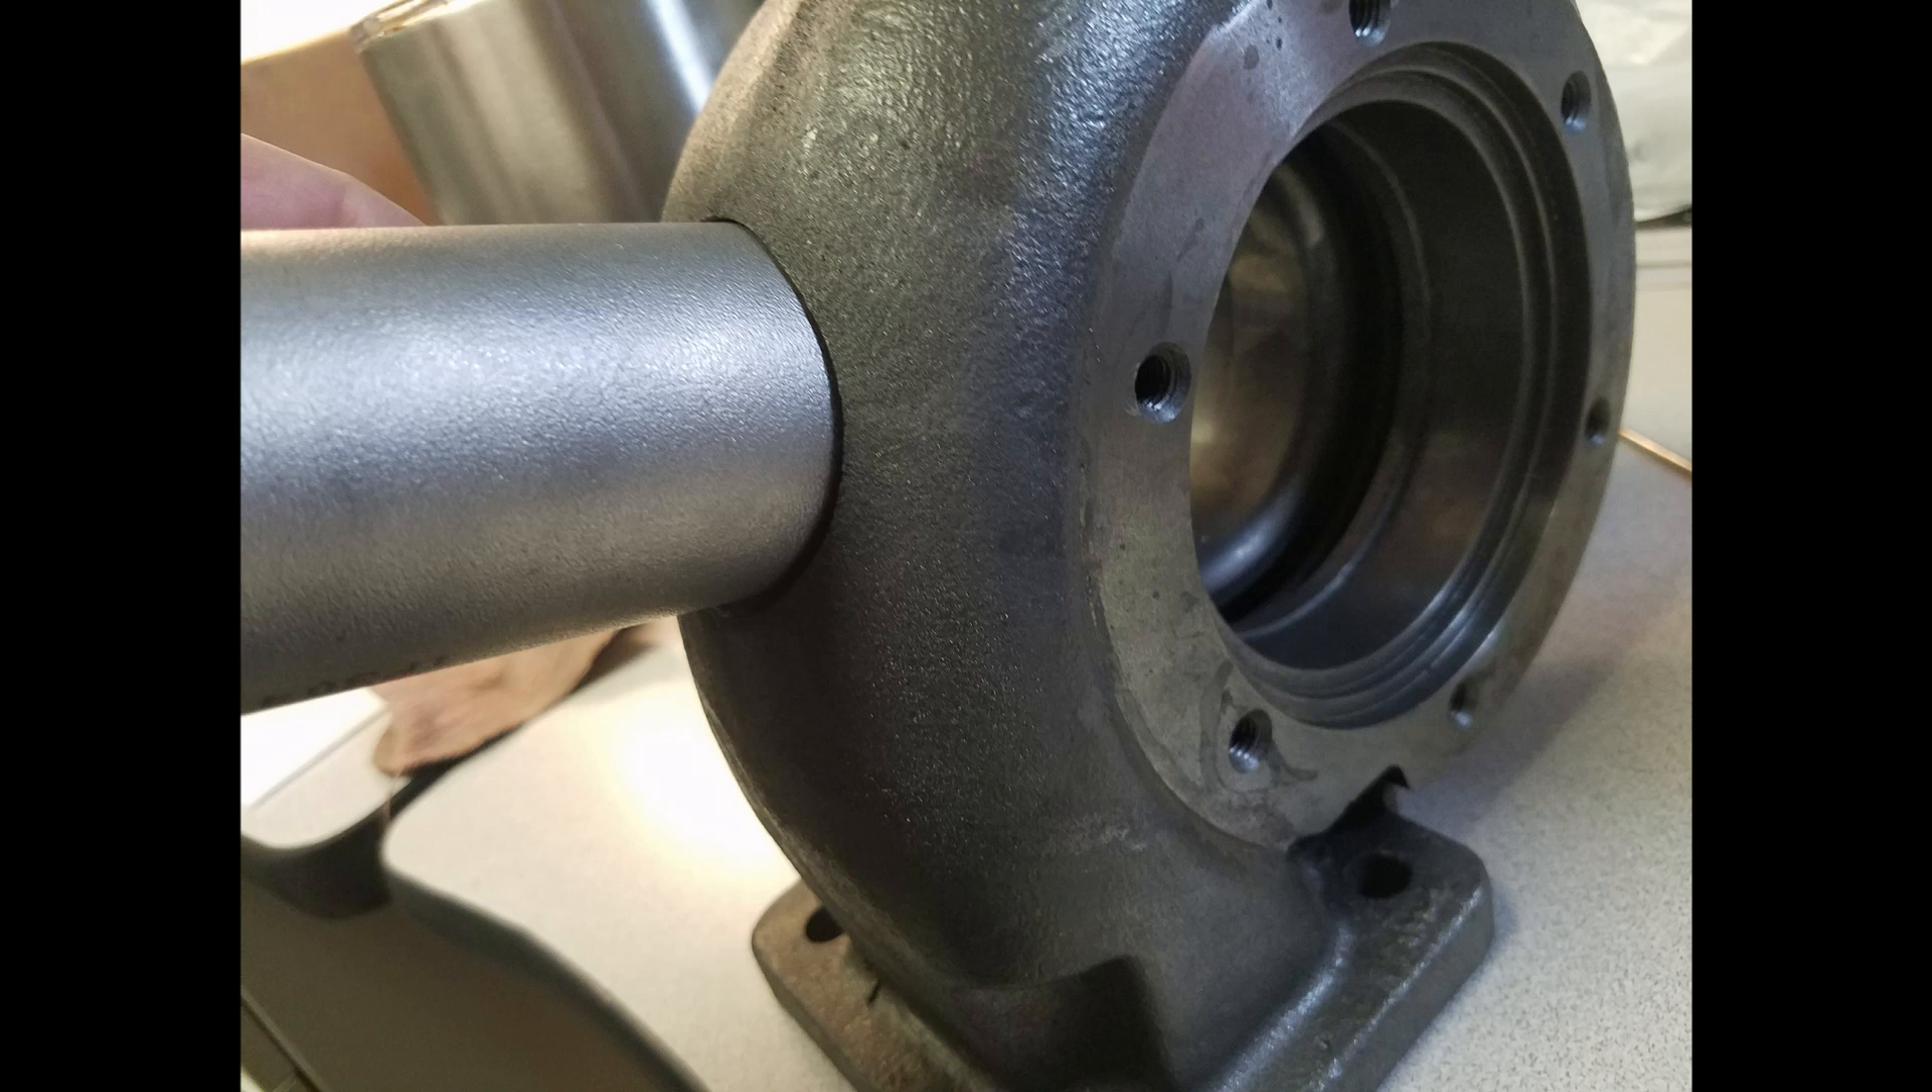I'm sorry schedule 40. It's an inch and a half schedule 40 pipe that I set in there. It actually filled up the hole pretty good with the wall thickness.